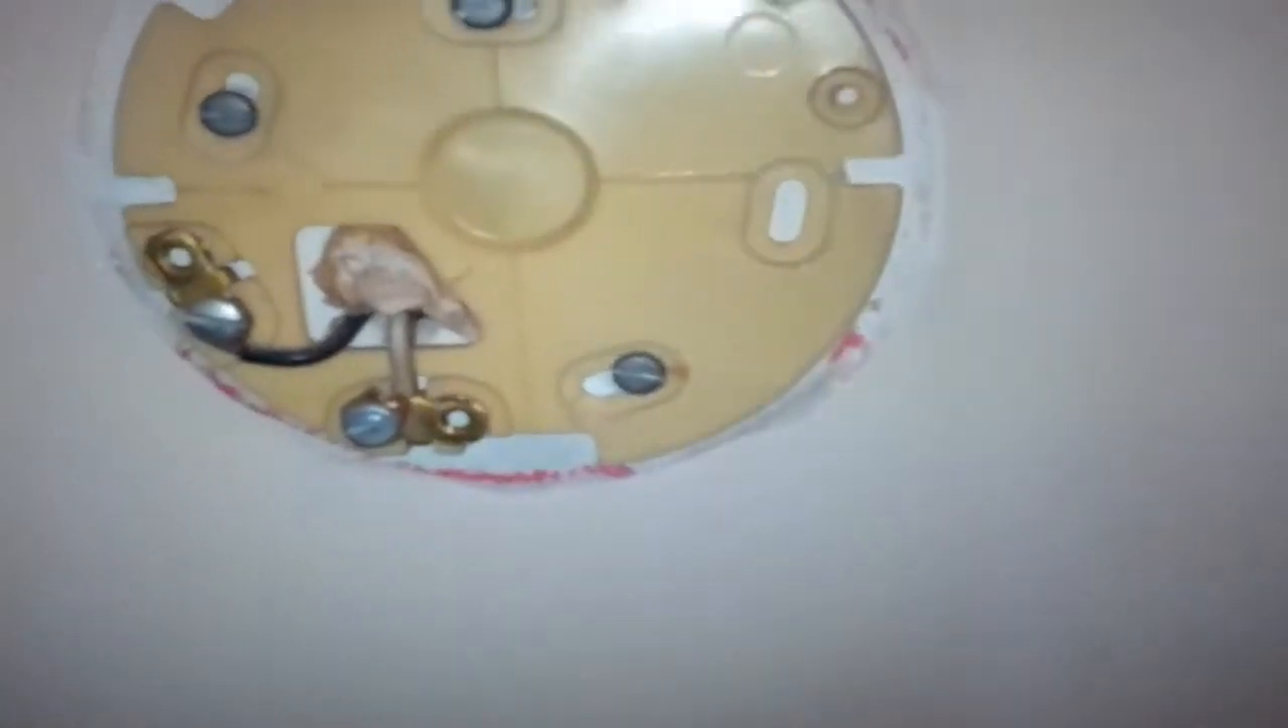As you see here, I have the cover off. I just removed a couple screws.